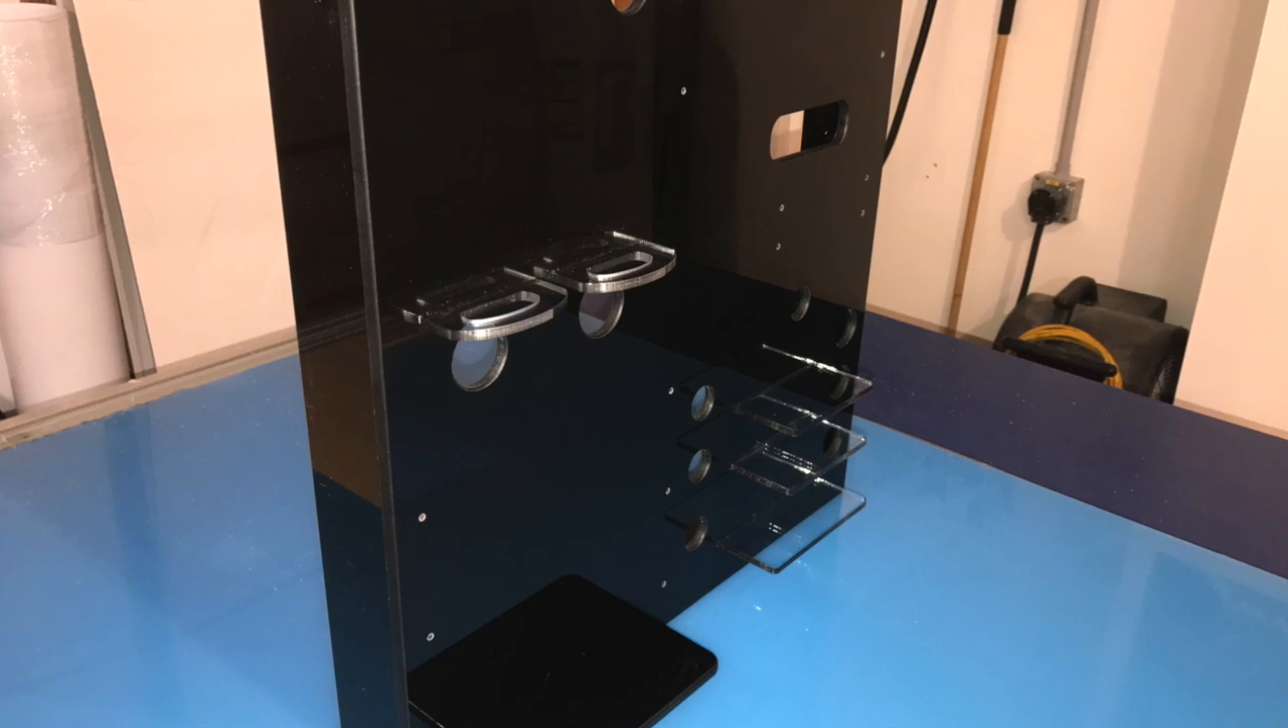All the shelves are glued in place that are going to support various pieces.